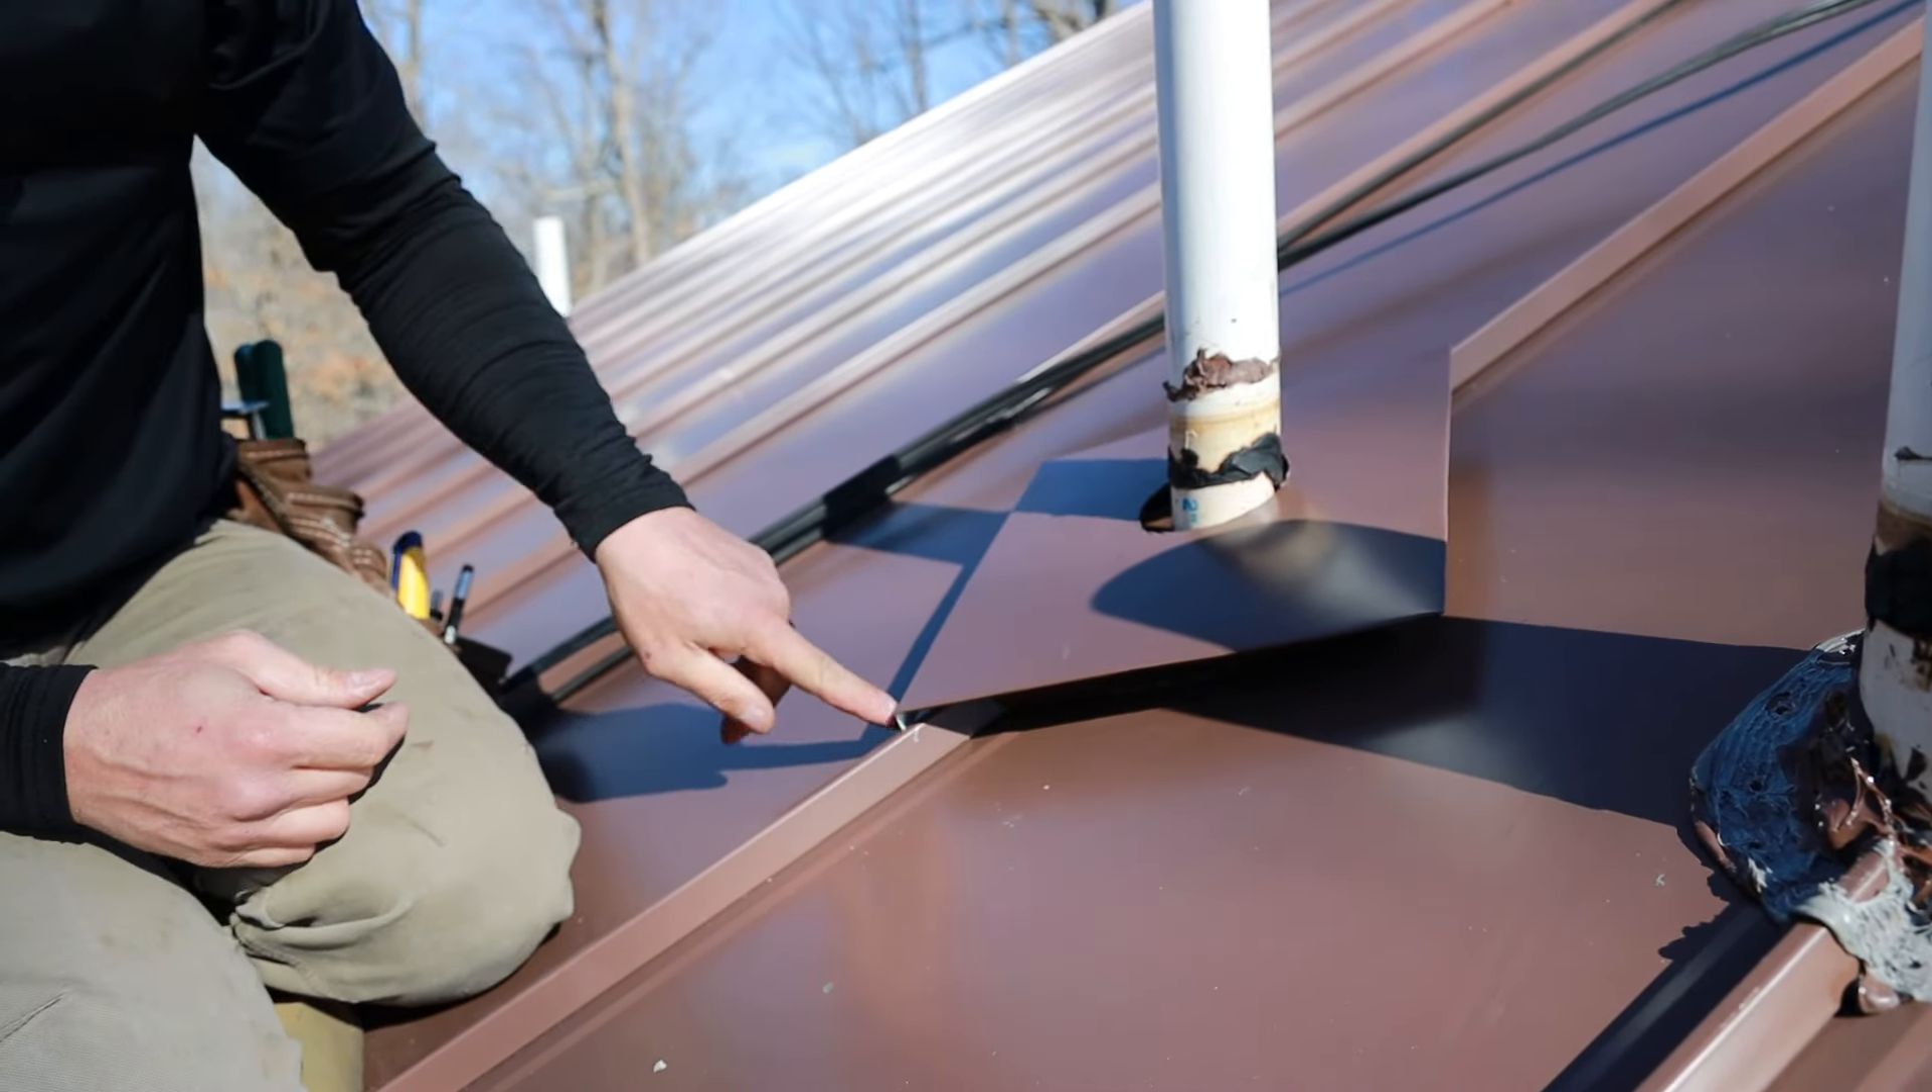You can see where it's hitting the rib and making it stand up.